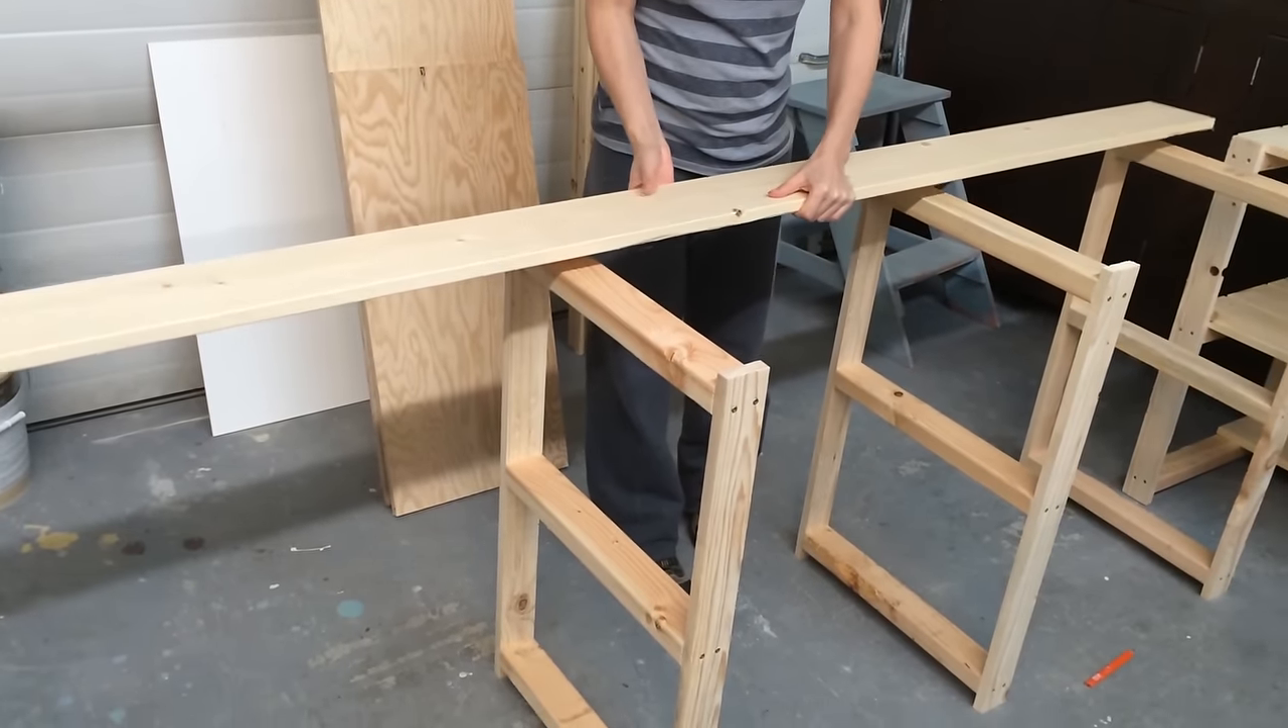Once my leg sets were done, I started adding shelving.